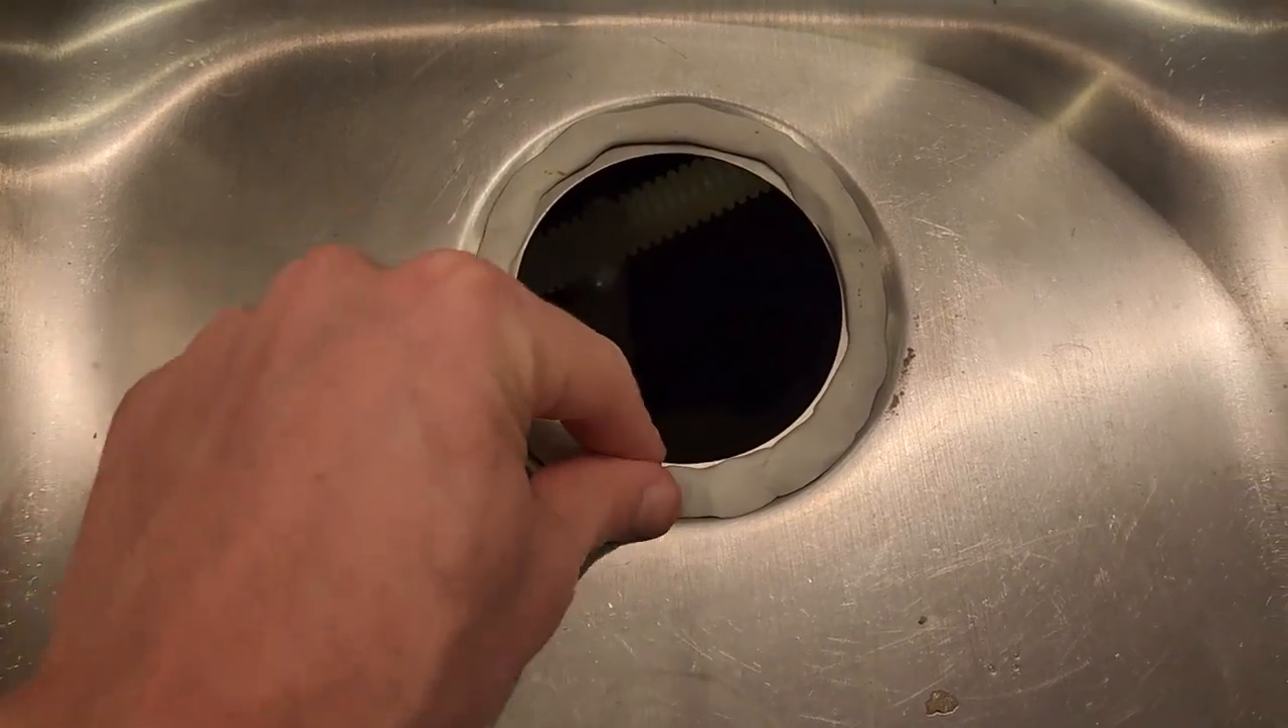Now I've applied the plumber's putty around the drain.